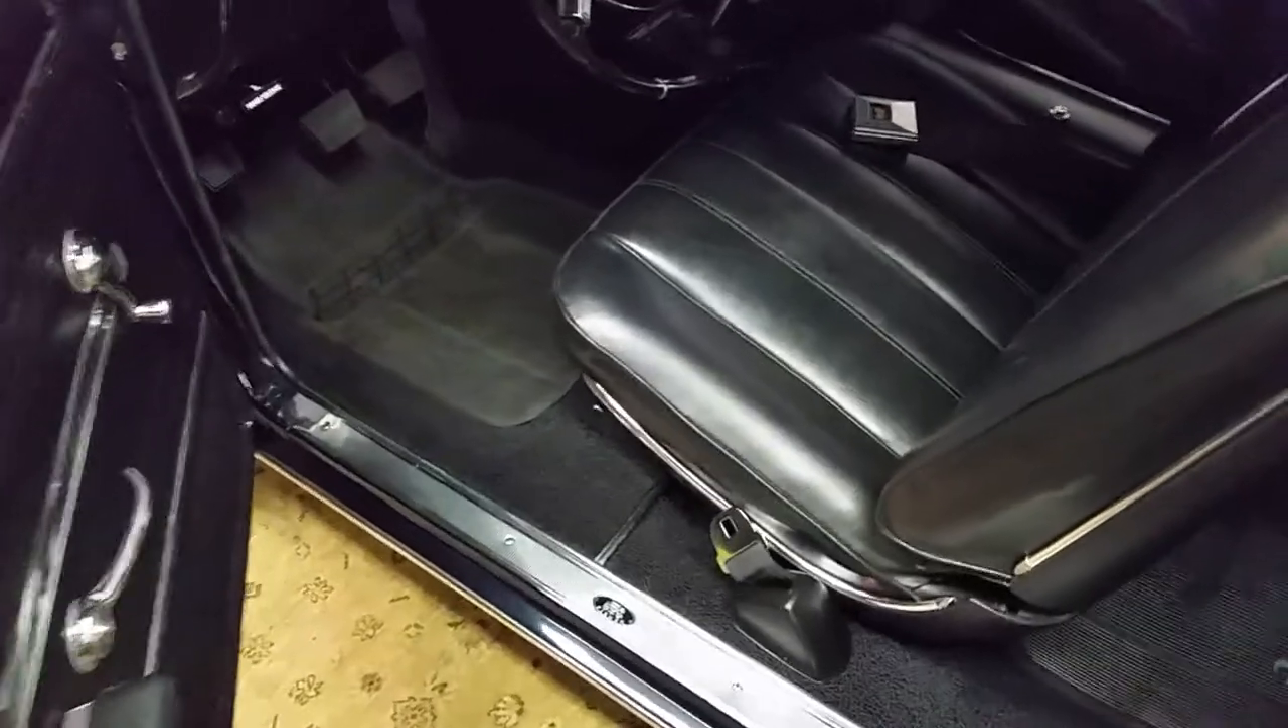The seats are back in, bolted down.